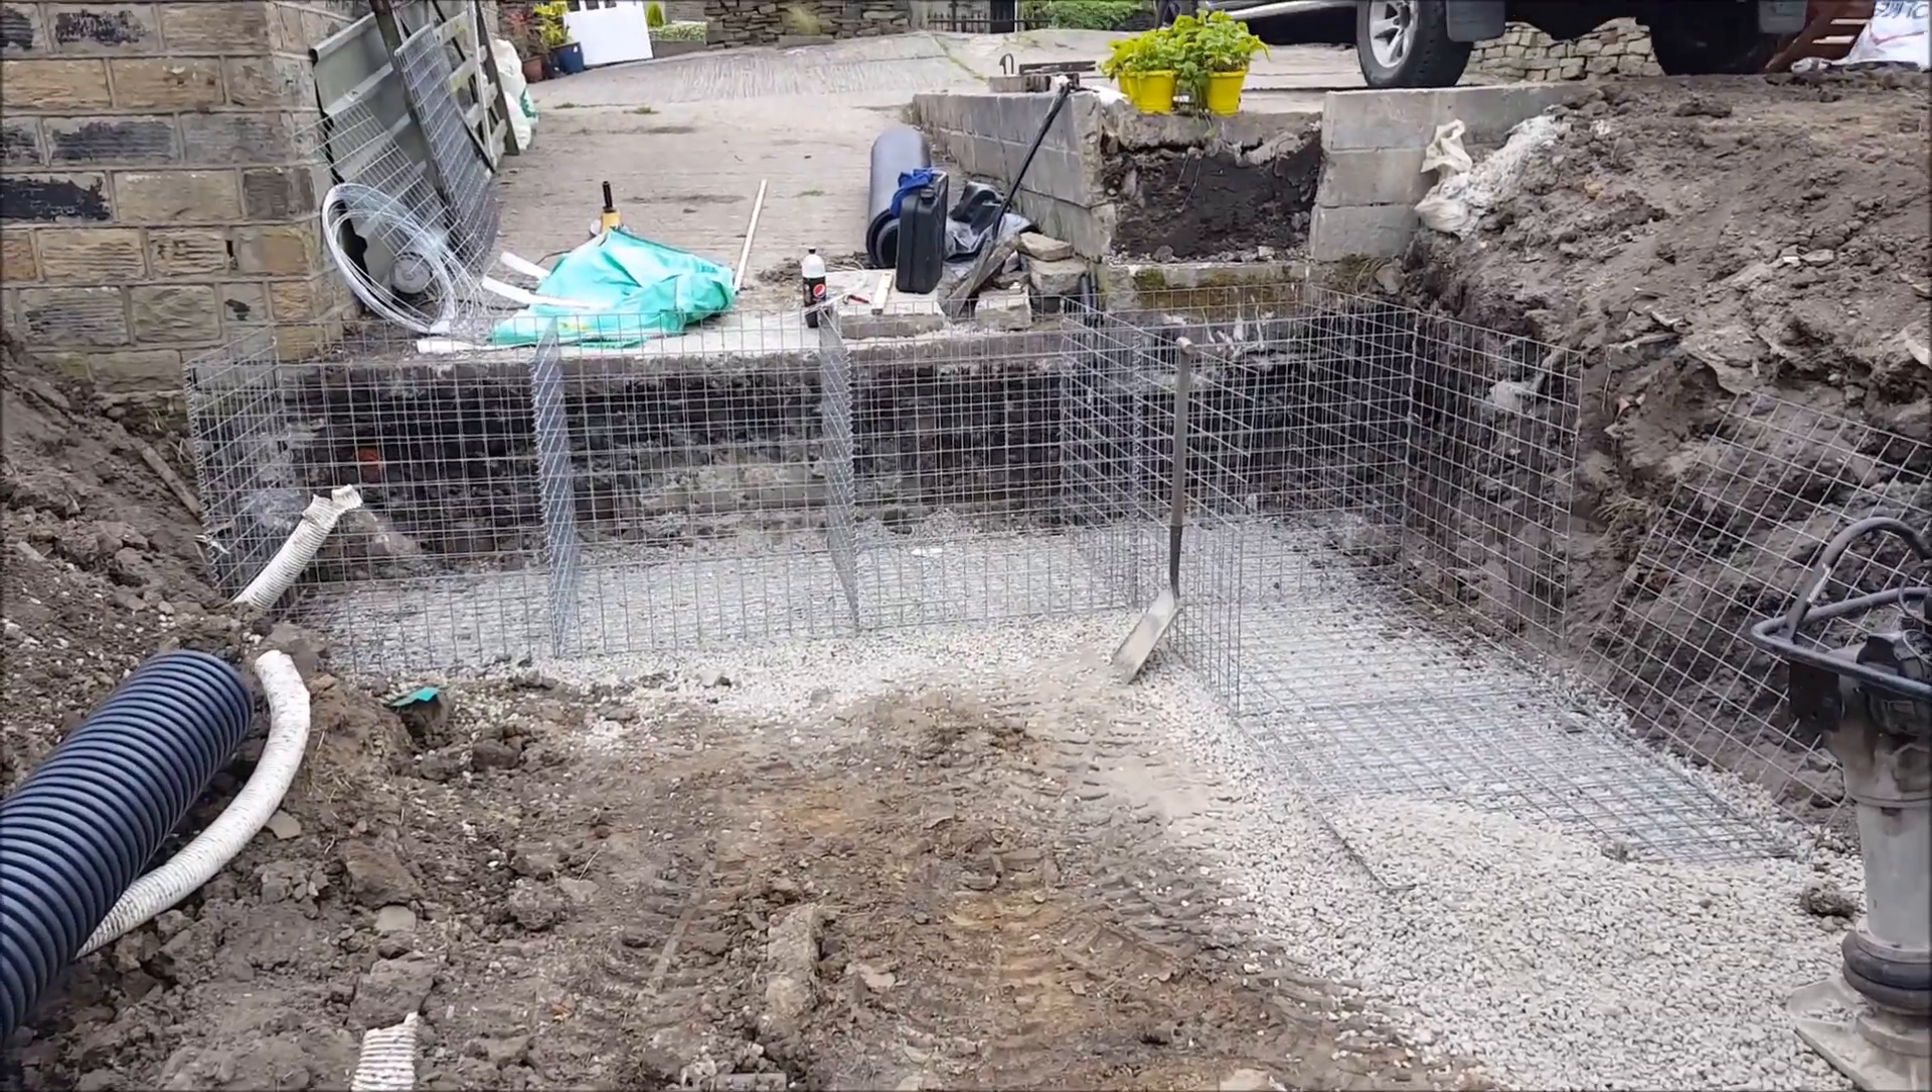Okay so we've got four baskets in so far just about to start filling them.